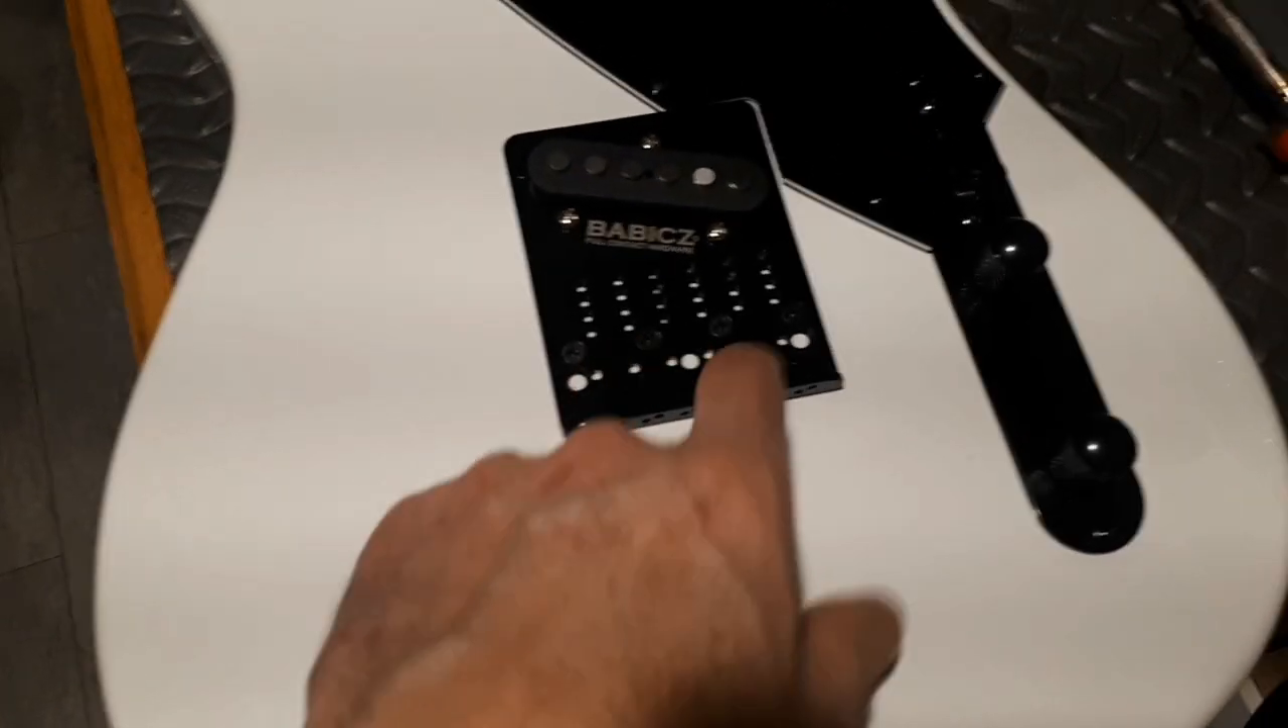I don't have my saddles in yet.